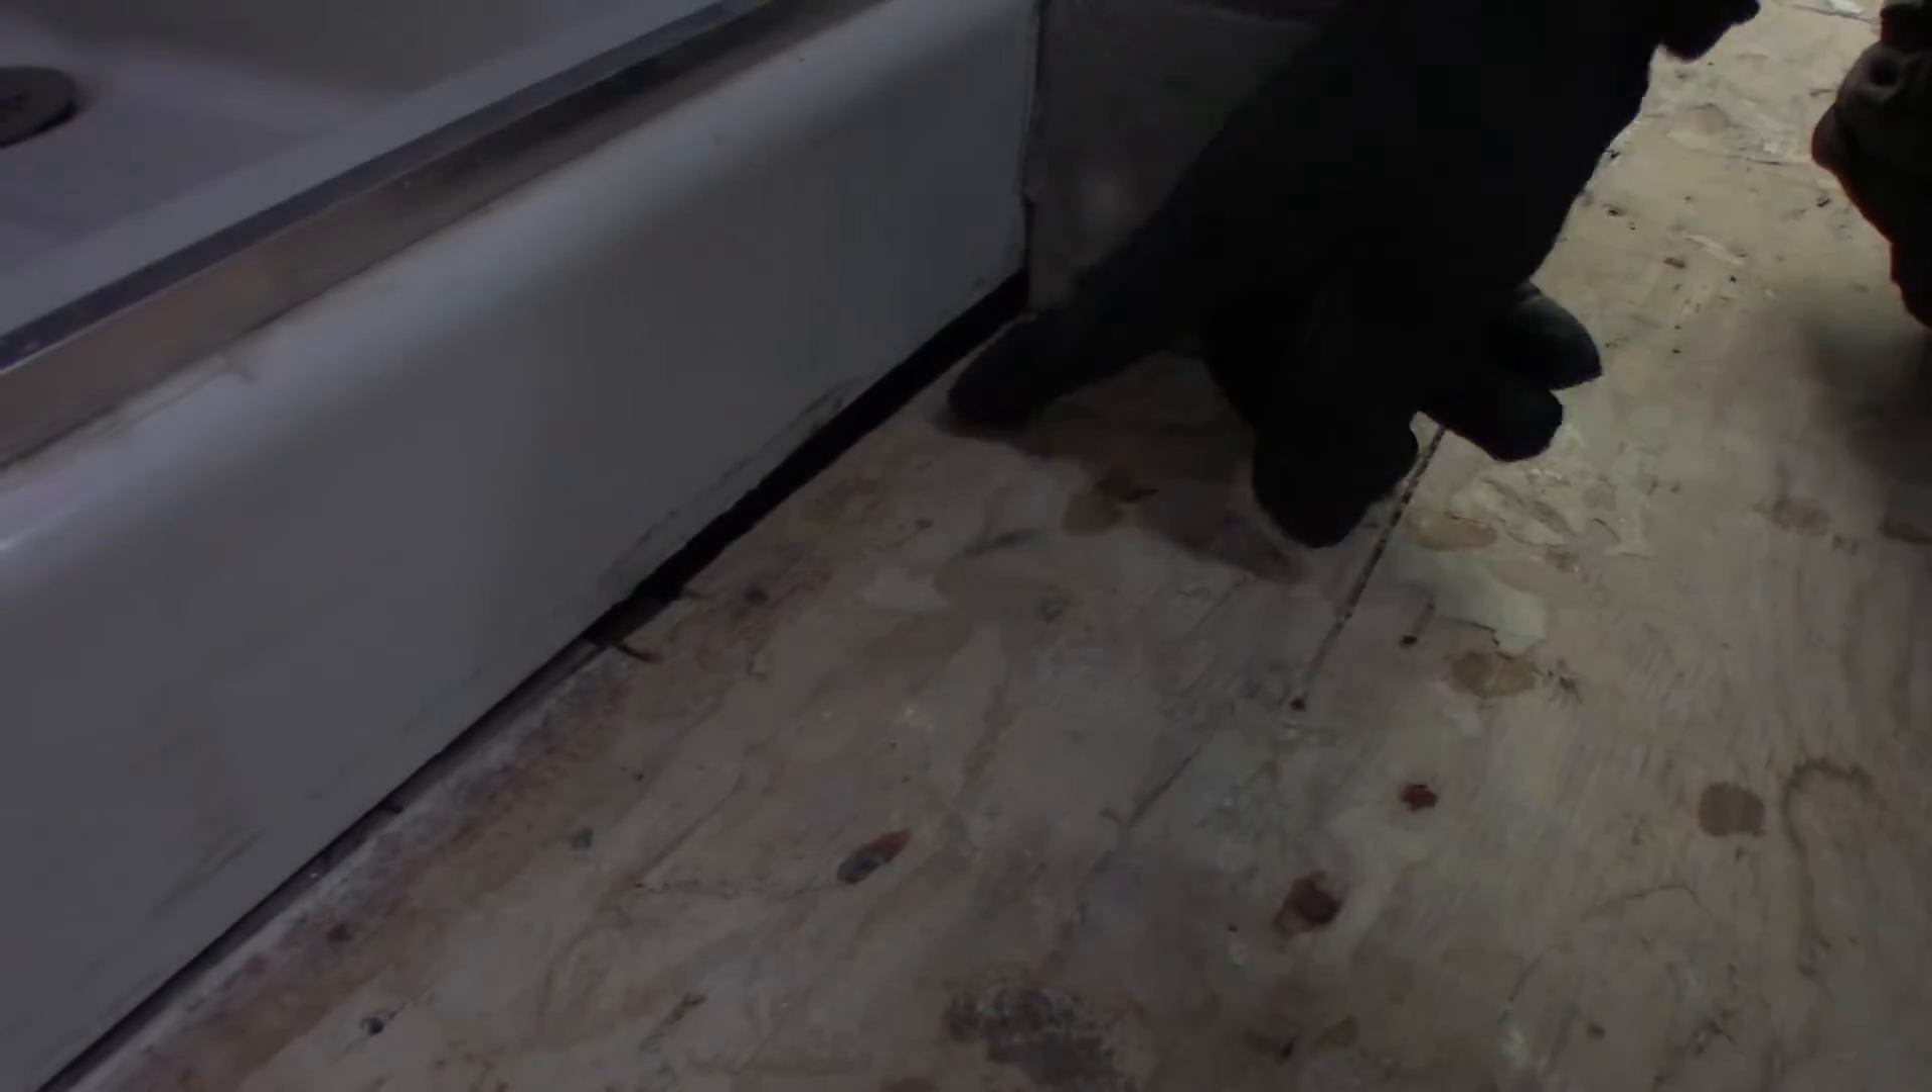A little further back you're going to notice that the subfloor and the shower pan there's a huge gap.